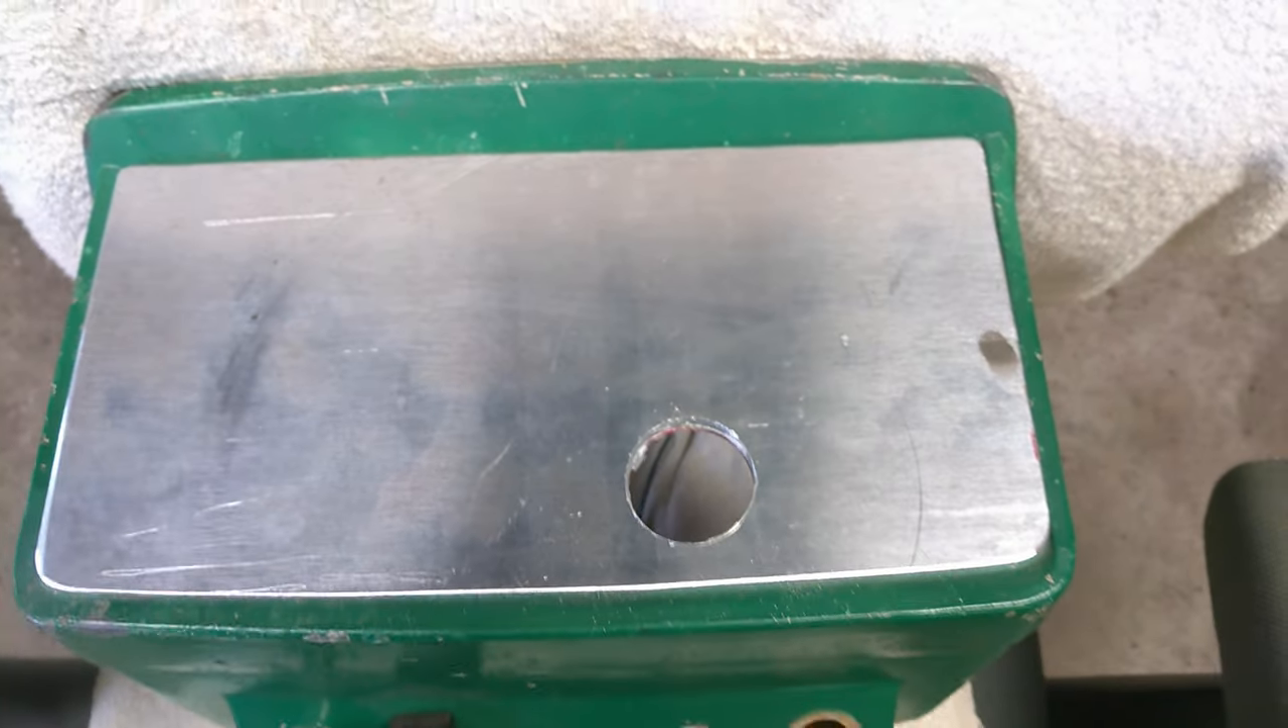All right y 'all we've got our aluminum plate cut out looks real nice it fits in there really nice.